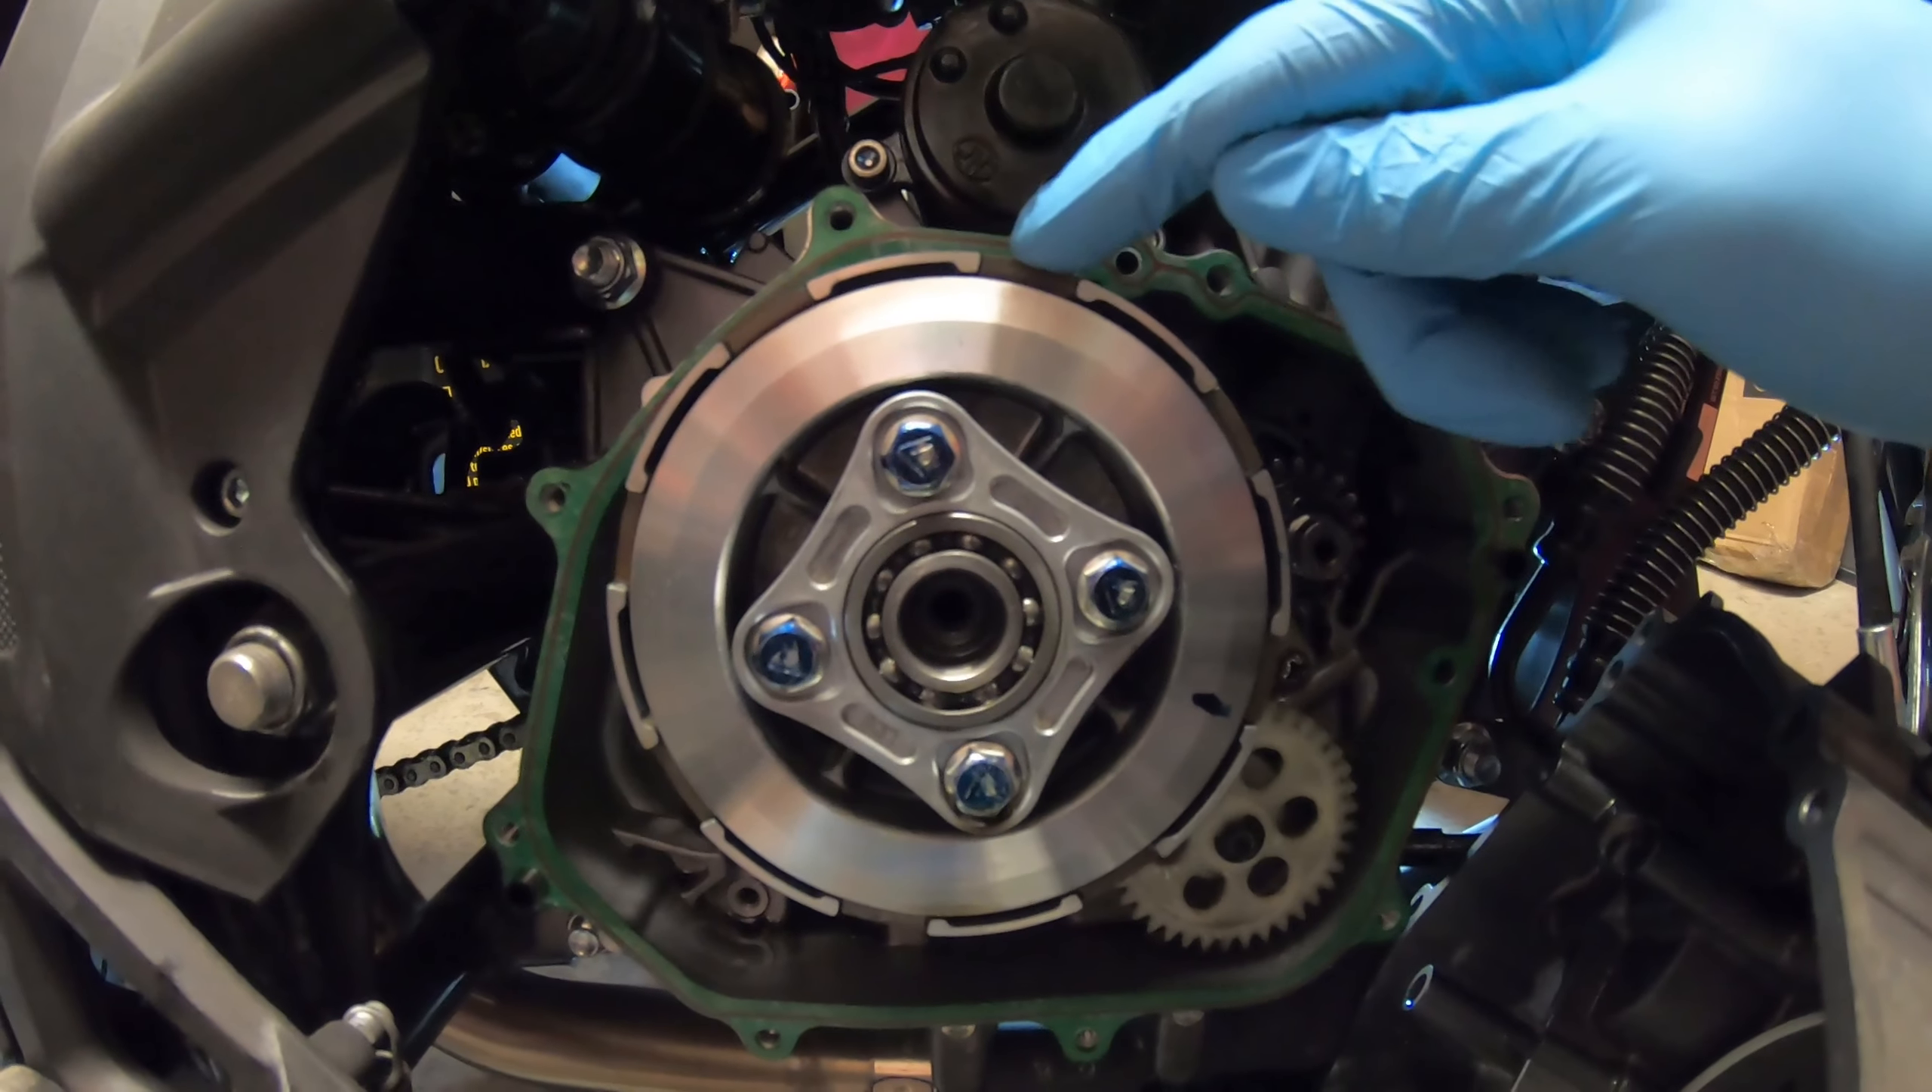All right, so here's what we're working with, now that we've got the clutch cover up and out of the way.